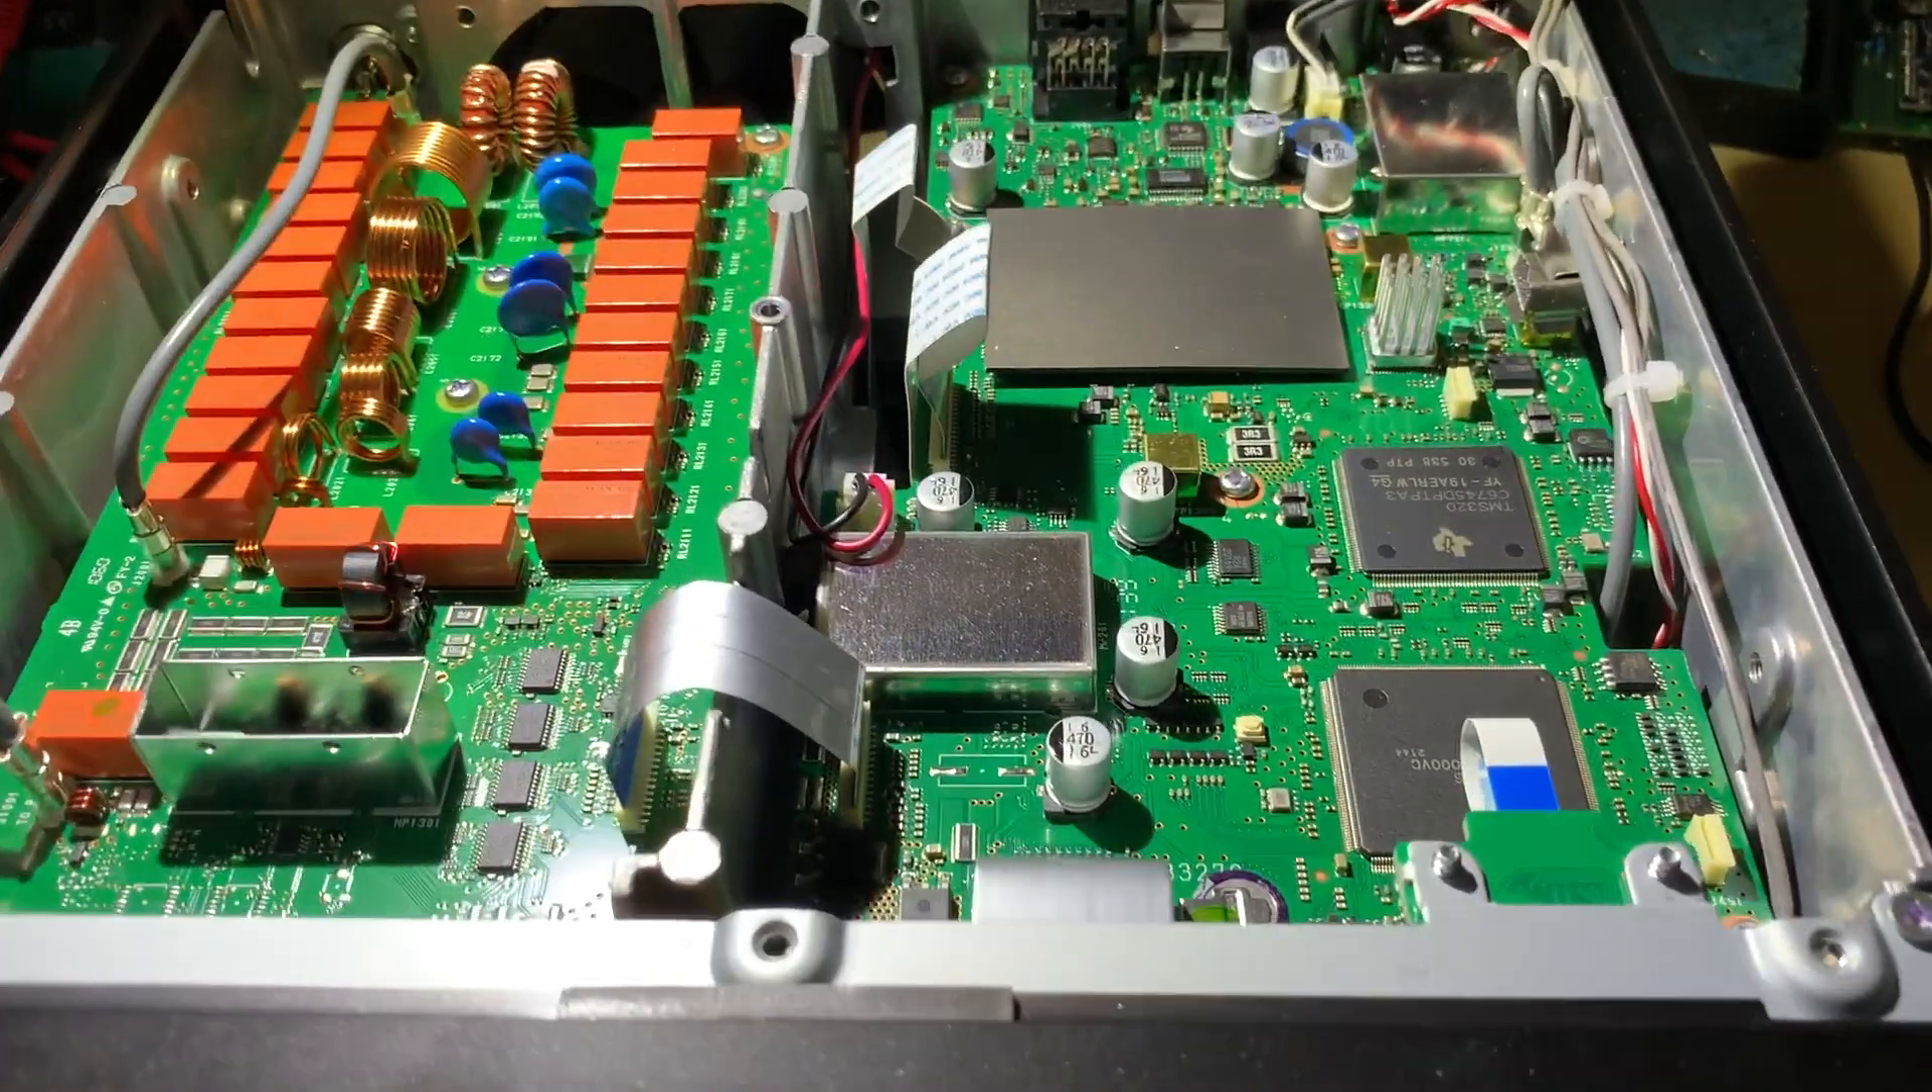So here is the unit i have already removed the bottom cover.